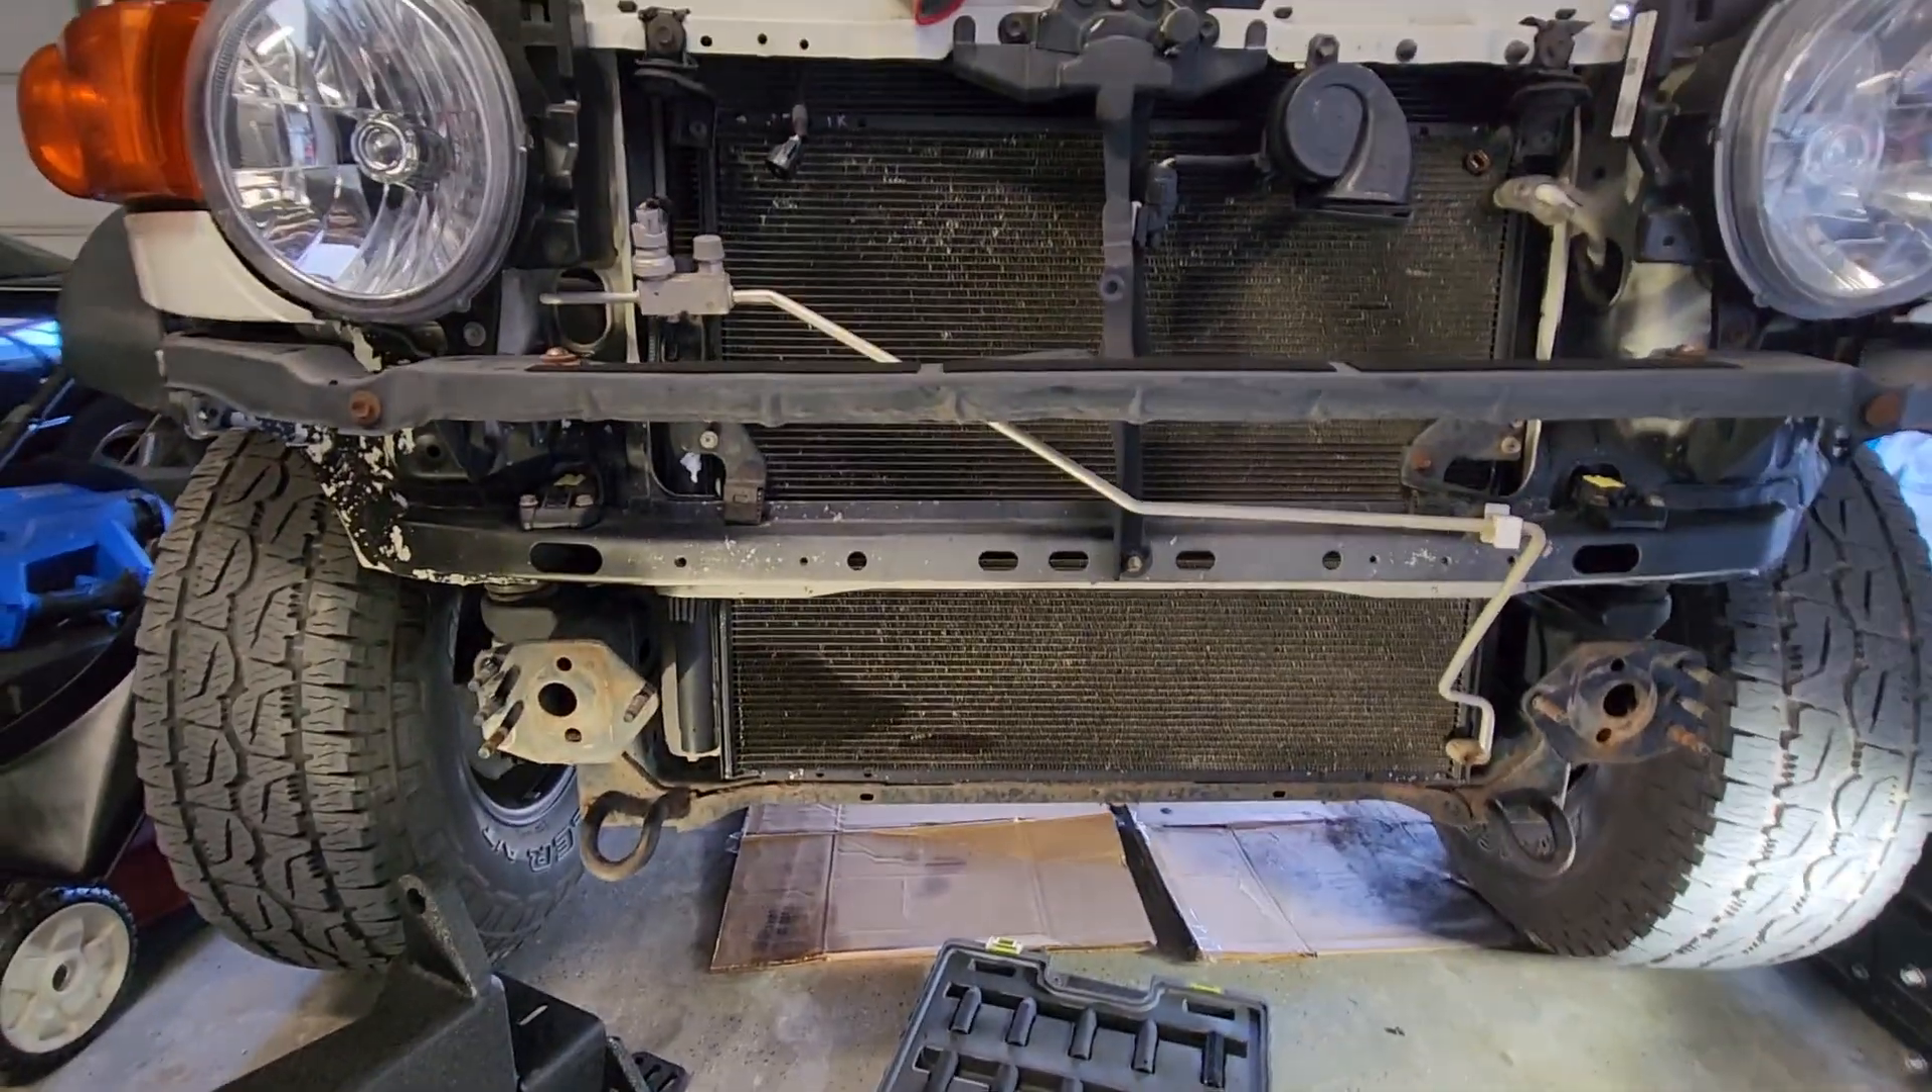Okay, so there it is so far, grill and old front bumper off.